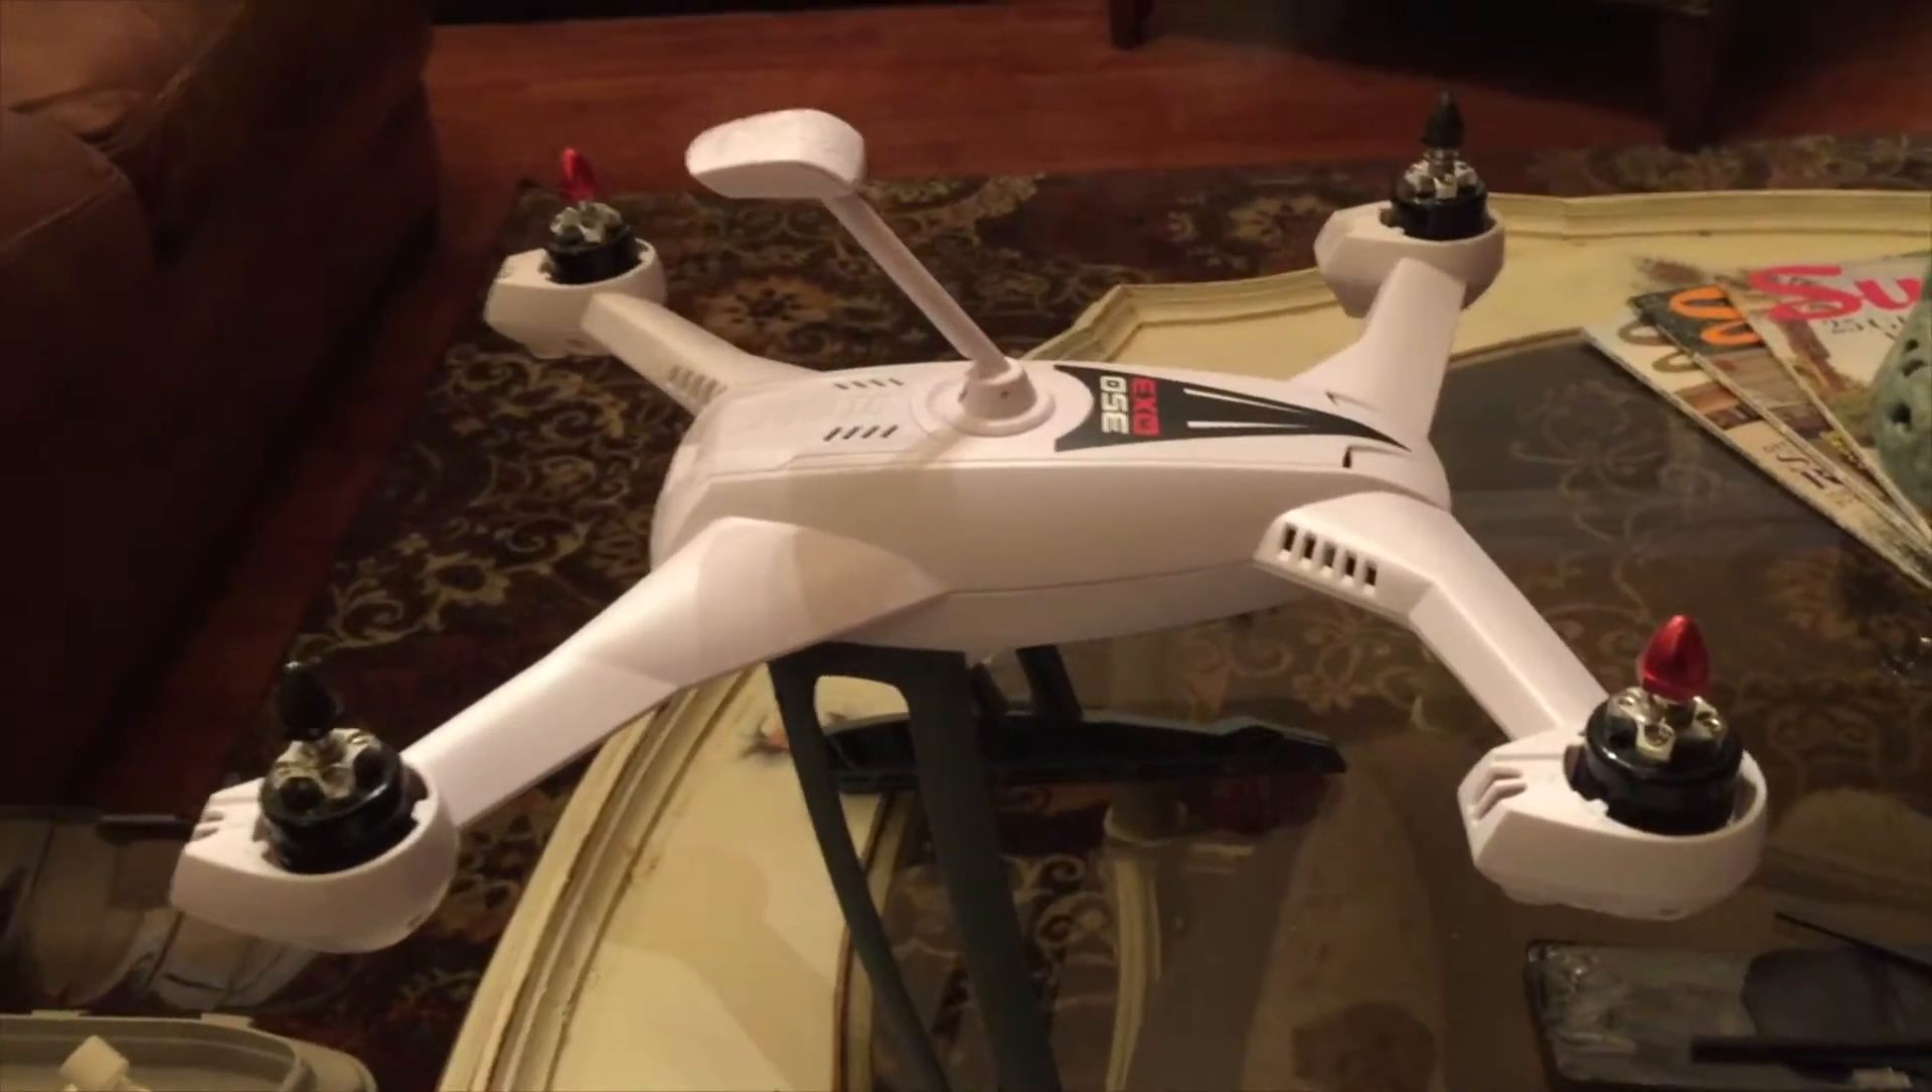The mast is completely hooked up.